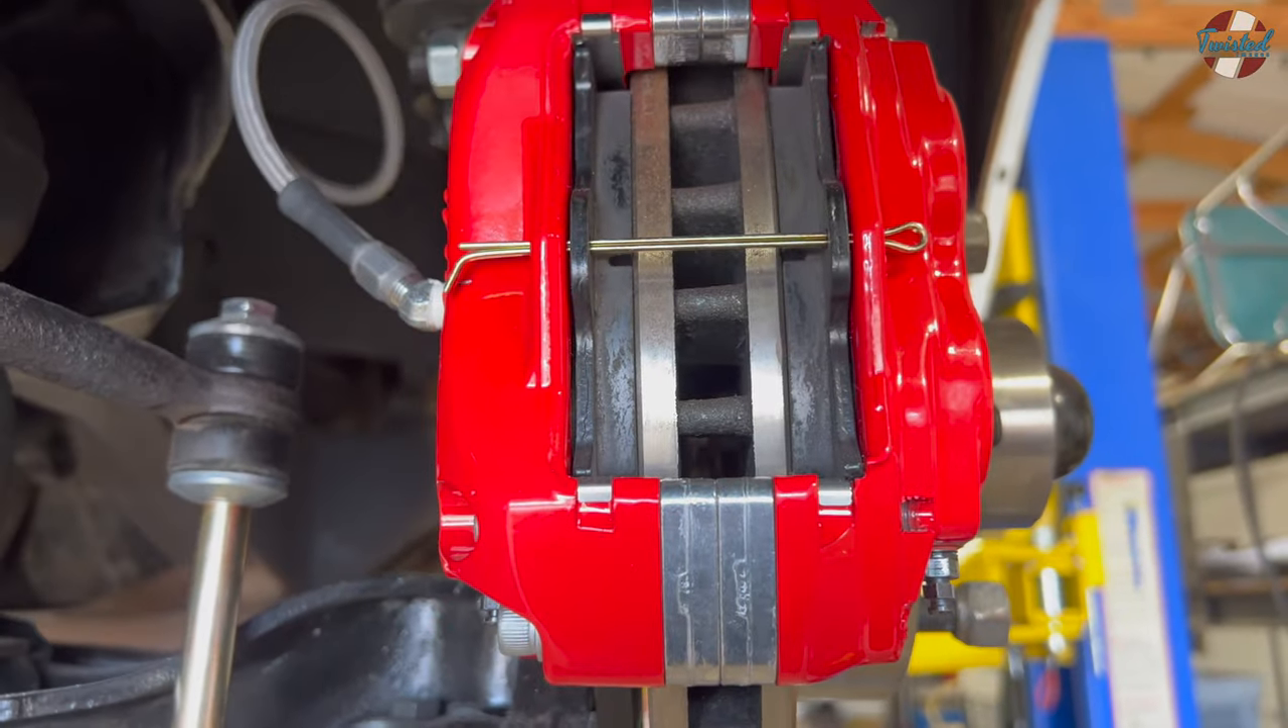Starting up front, I think we already had most of this on last time, but we've got brake pads in.